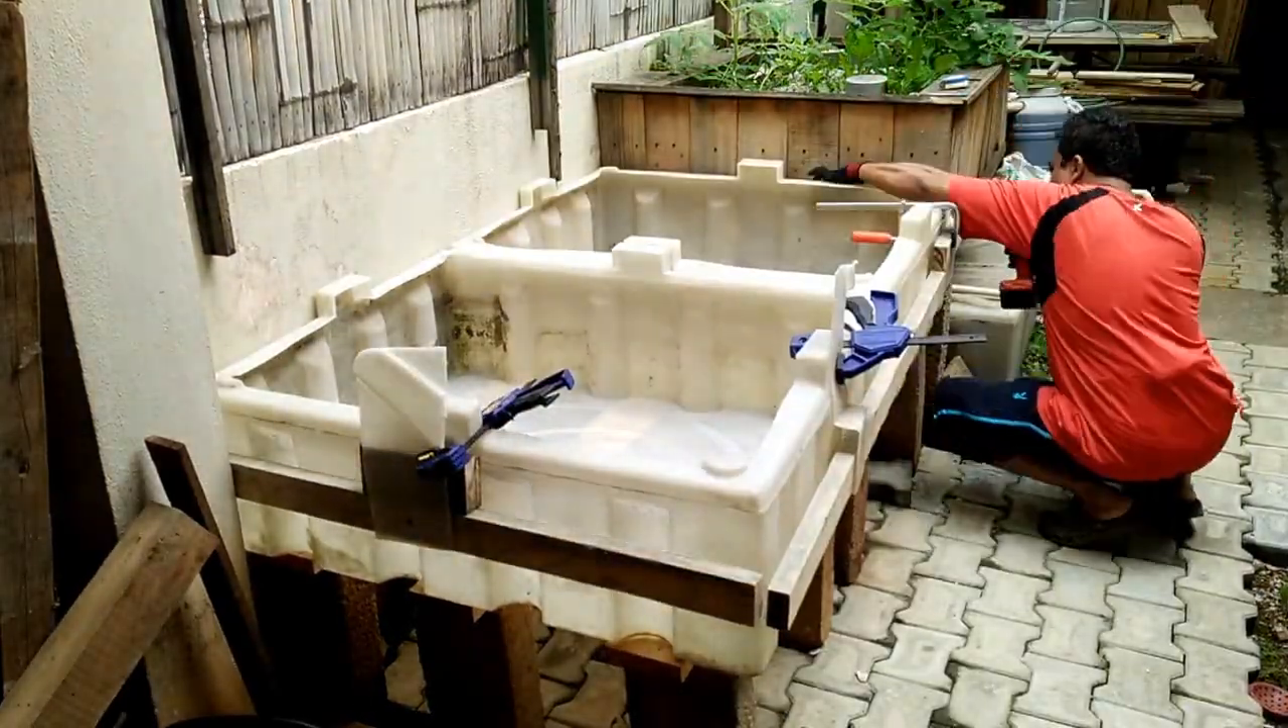So this both these 300 liter tanks fit completely comfortably there in the space.